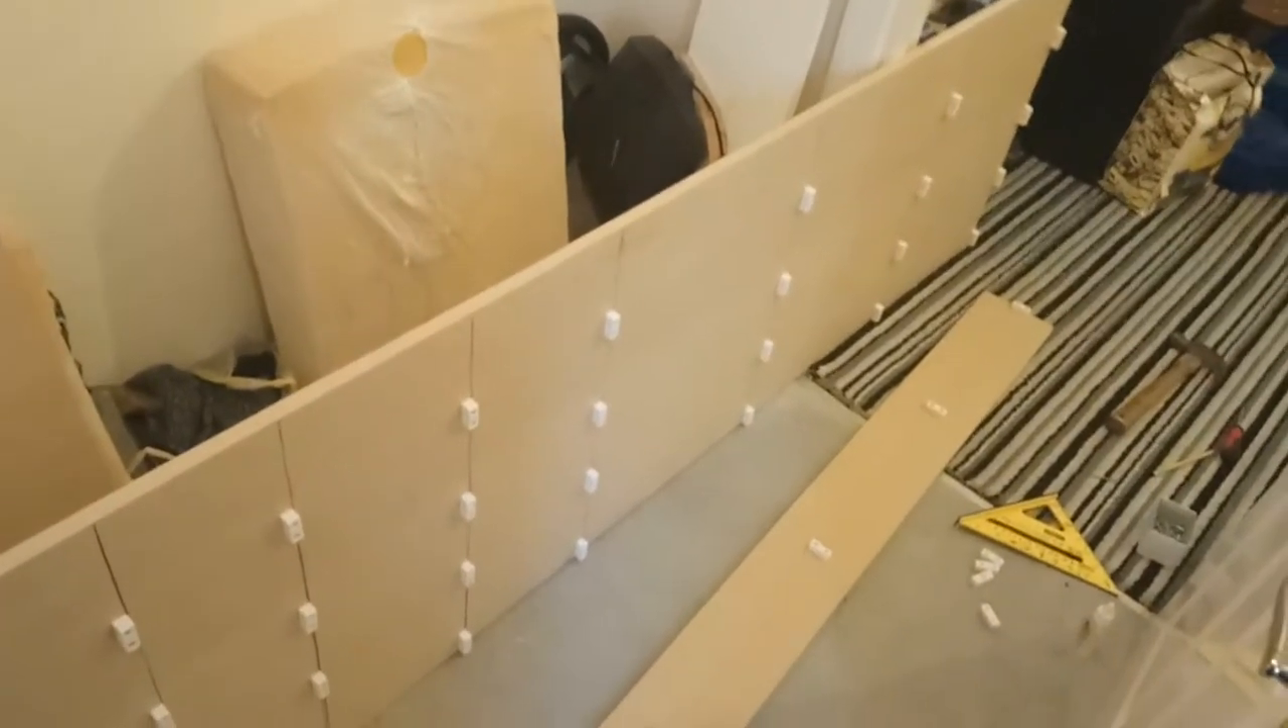So now I have put these plastic fixing blocks on both the opposite side and a small strip that's going to run up the back as well for a bit of extra support.